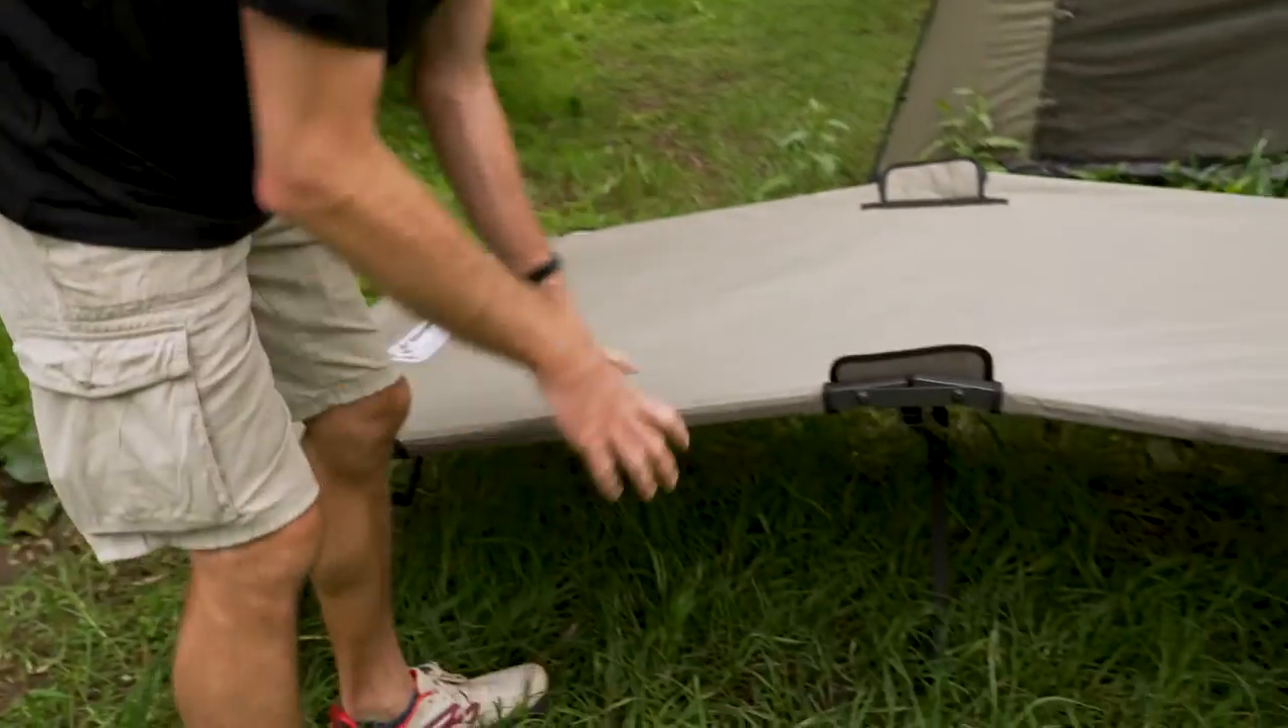If you have a look at the stretcher now, it looks a bit funny. It's kind of standing up in the middle here.